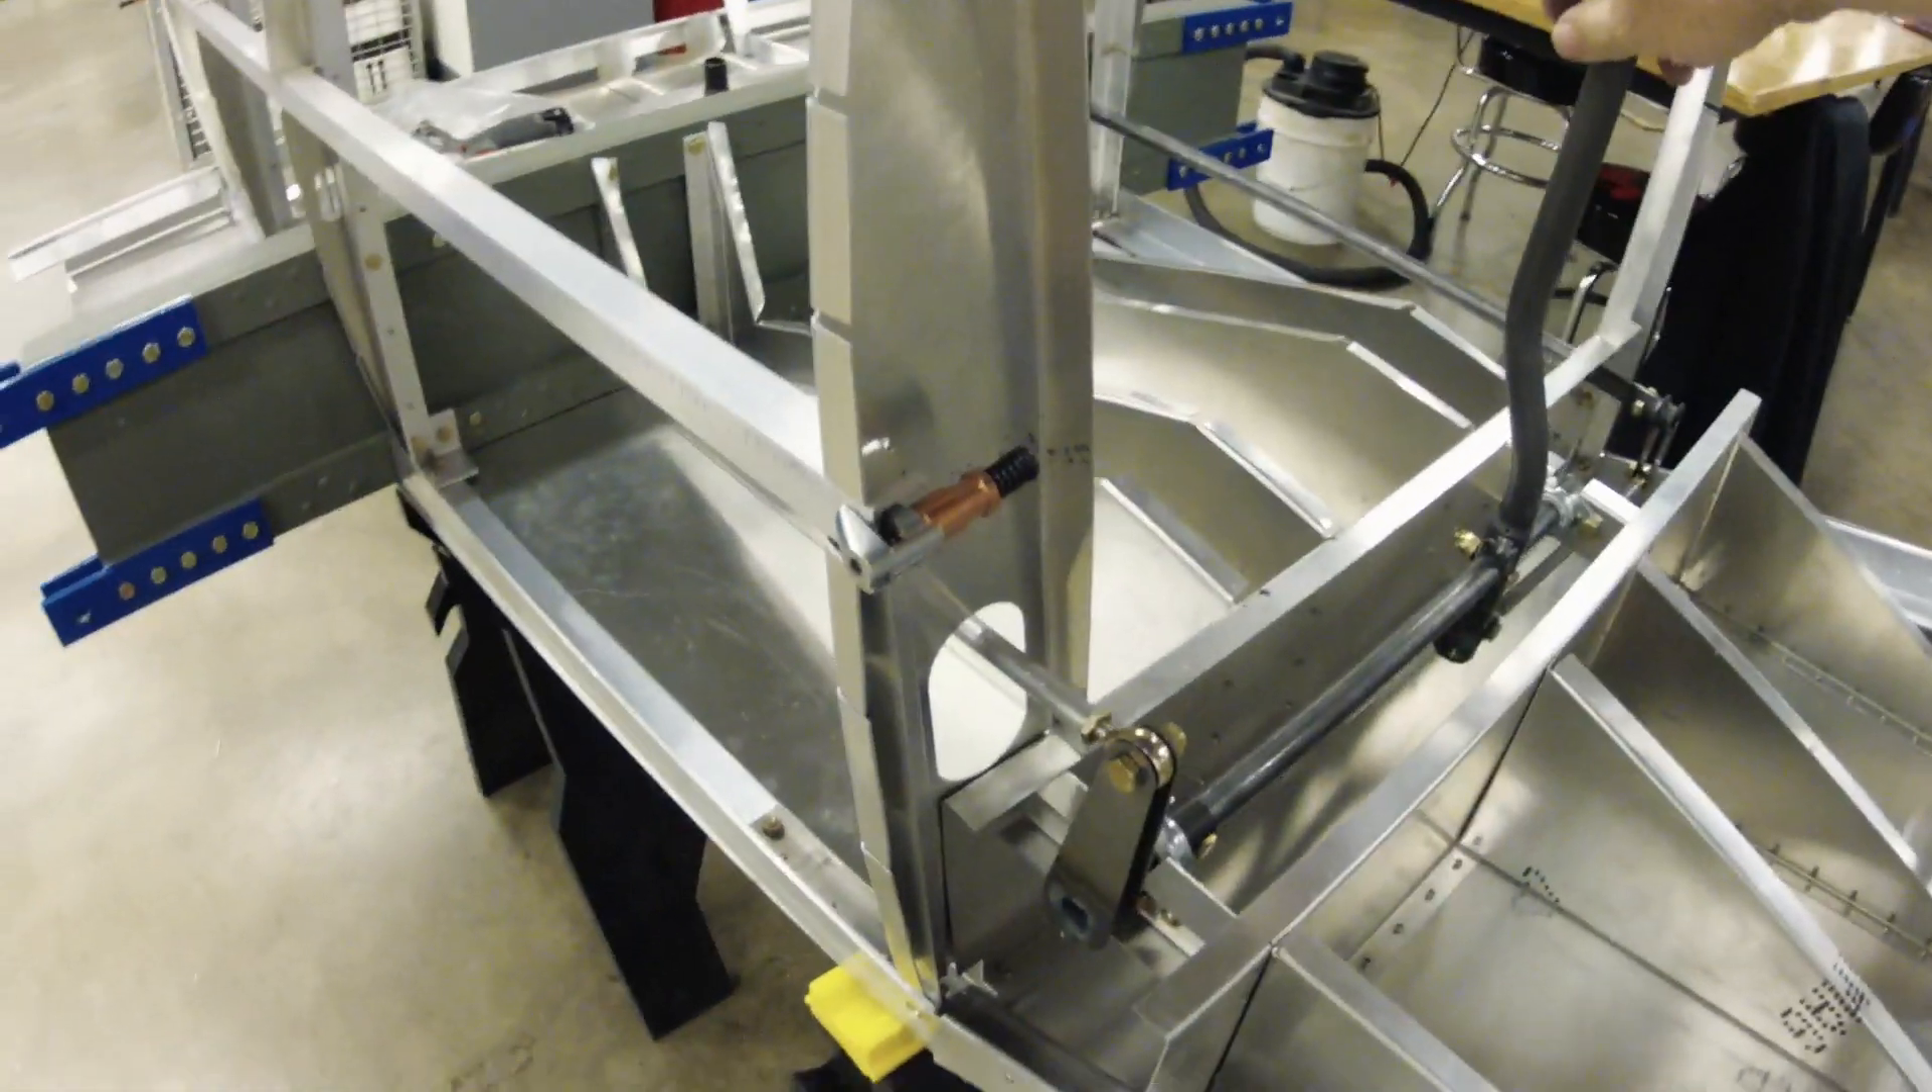We flipped the fuselage right side up and you can see we do have controls hooked up.